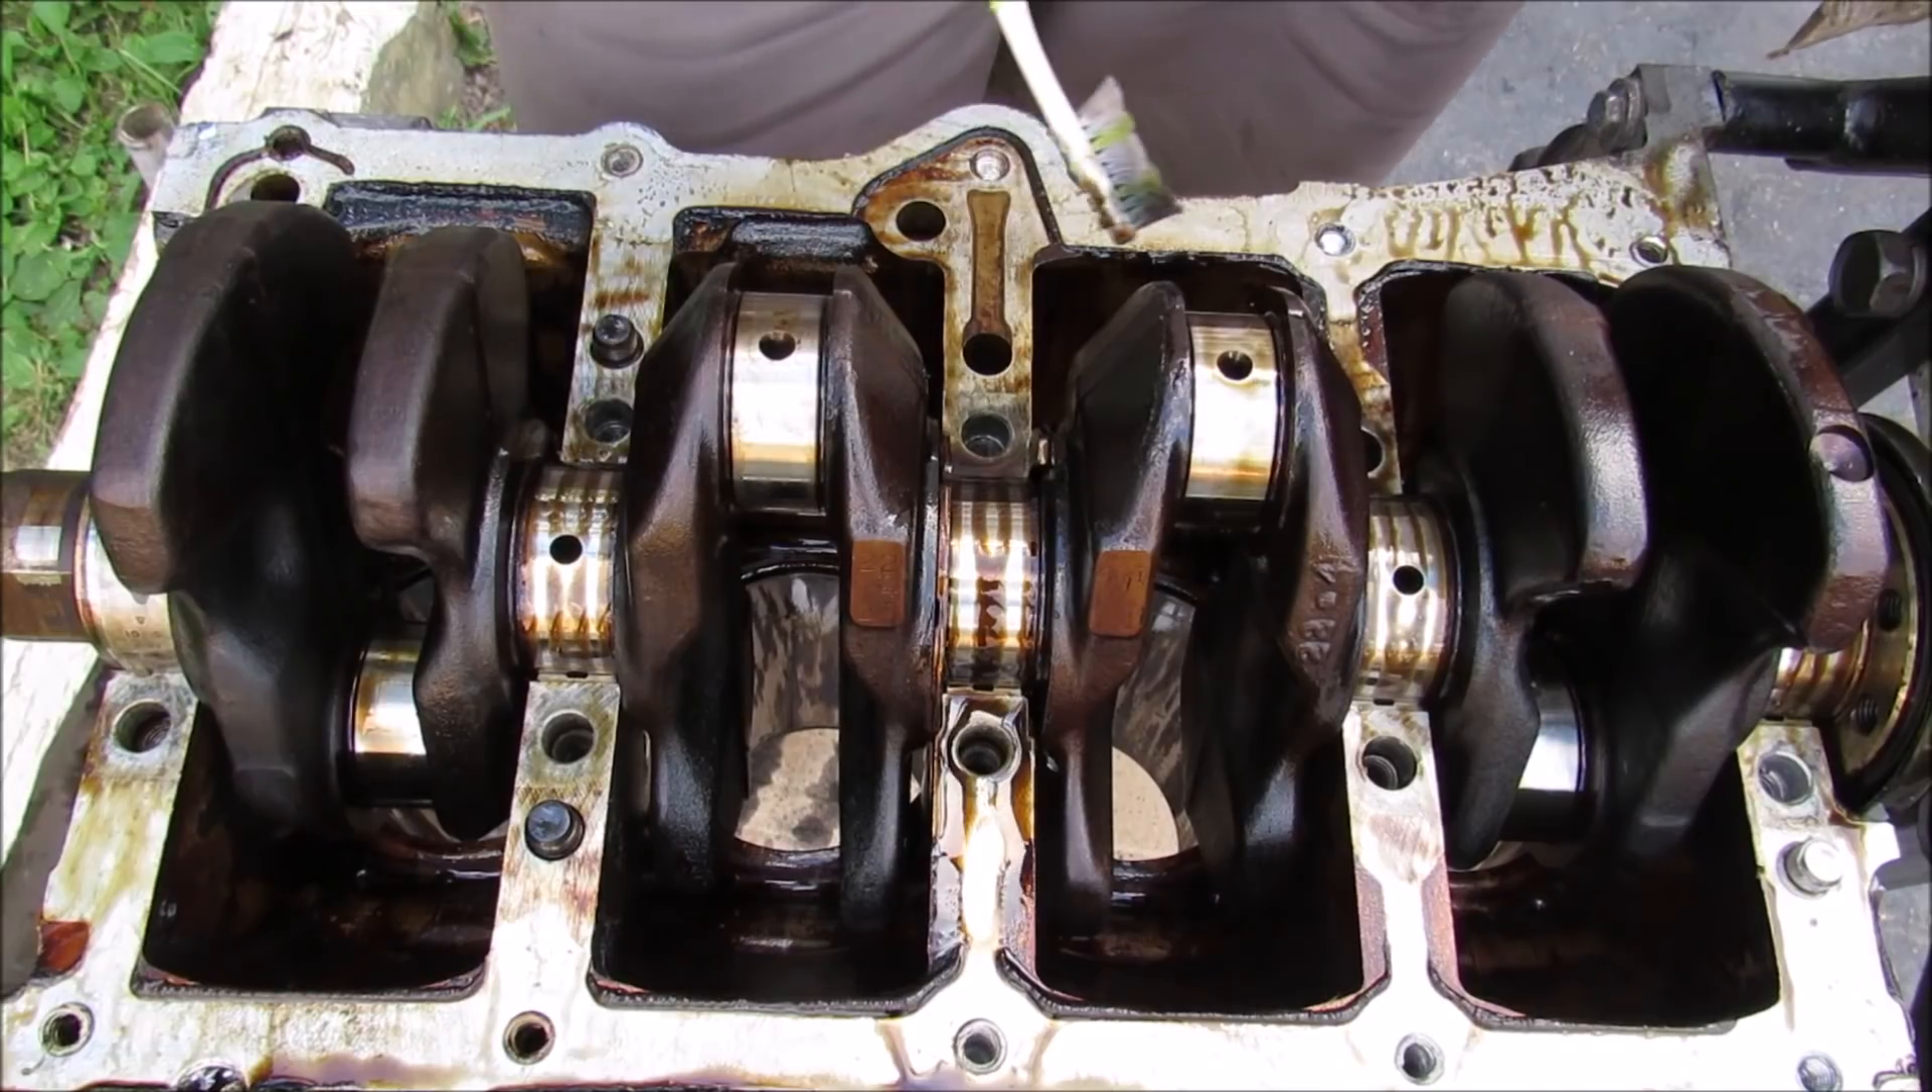So with the crankcase removed we have a clear view of the crankshaft with the offsetted connecting rod bearings up here.